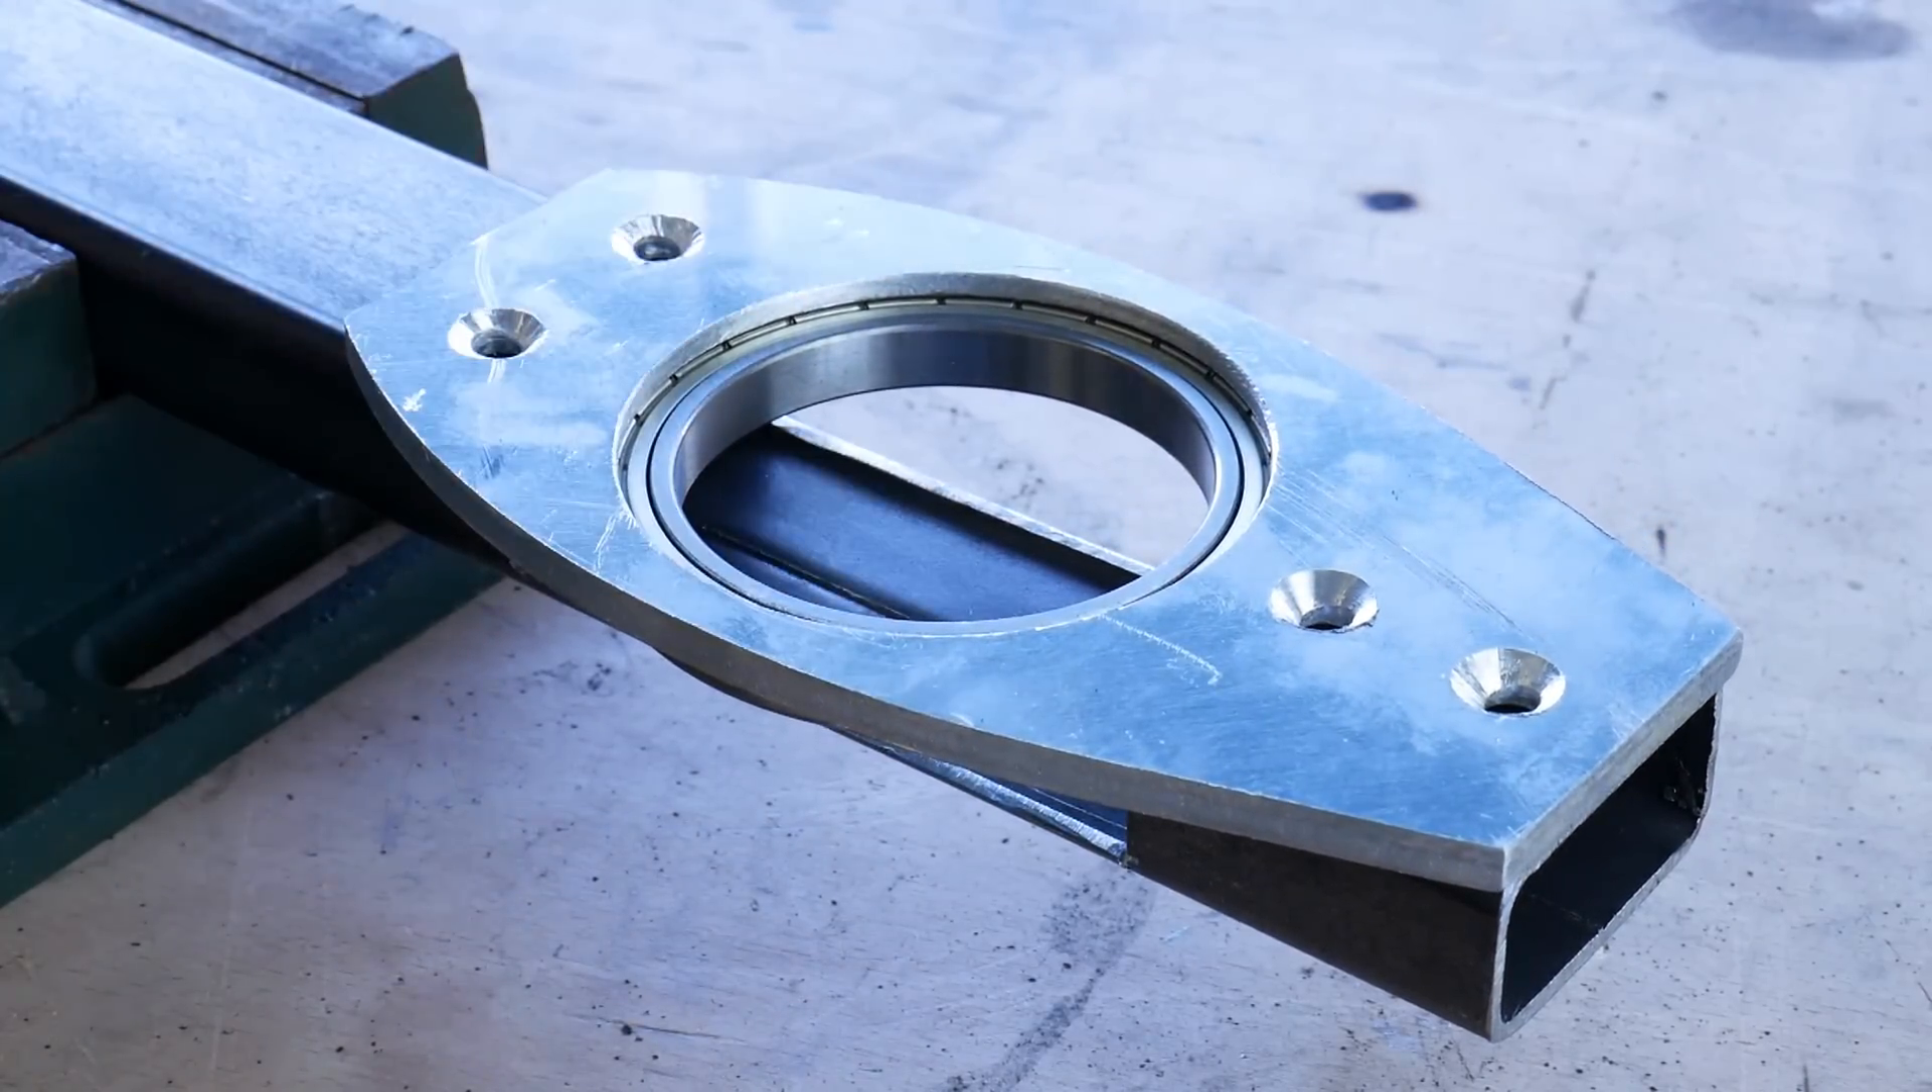And that bearing and the plate fits over the hole that I cut in the chassis so that bearing sits nicely in the recess there.